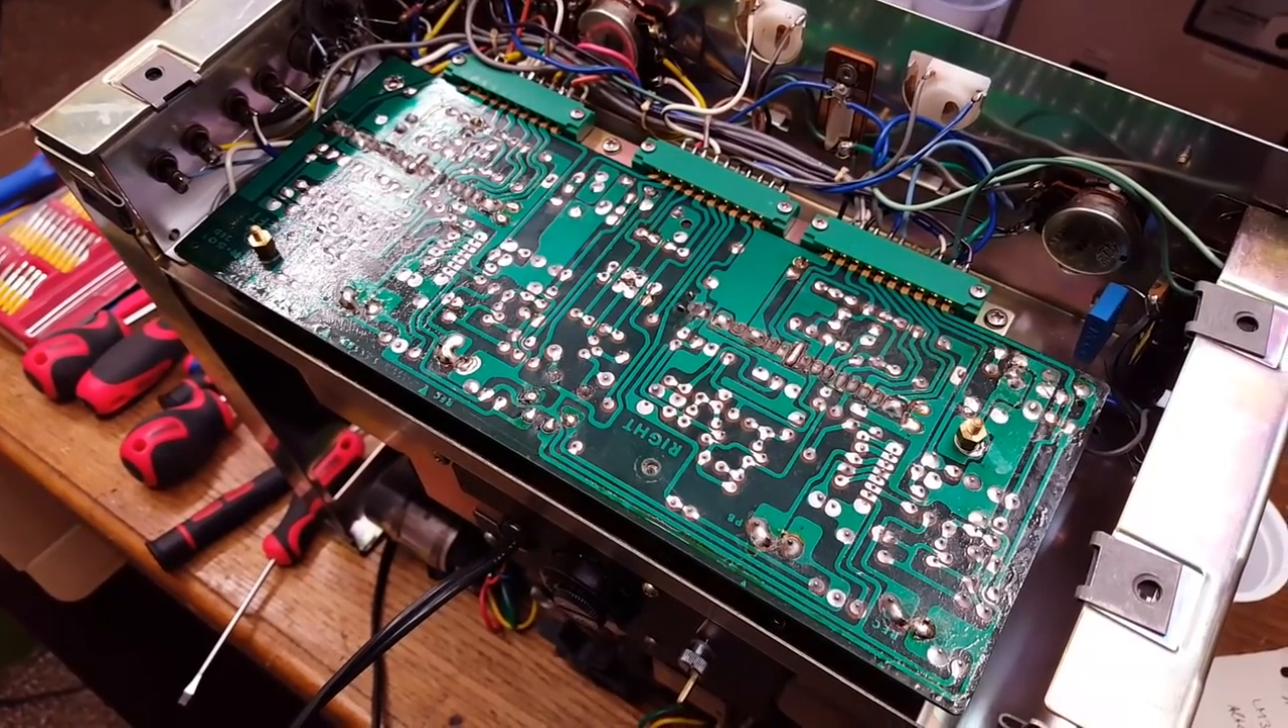The circuit board has been reassembled and reinstalled.